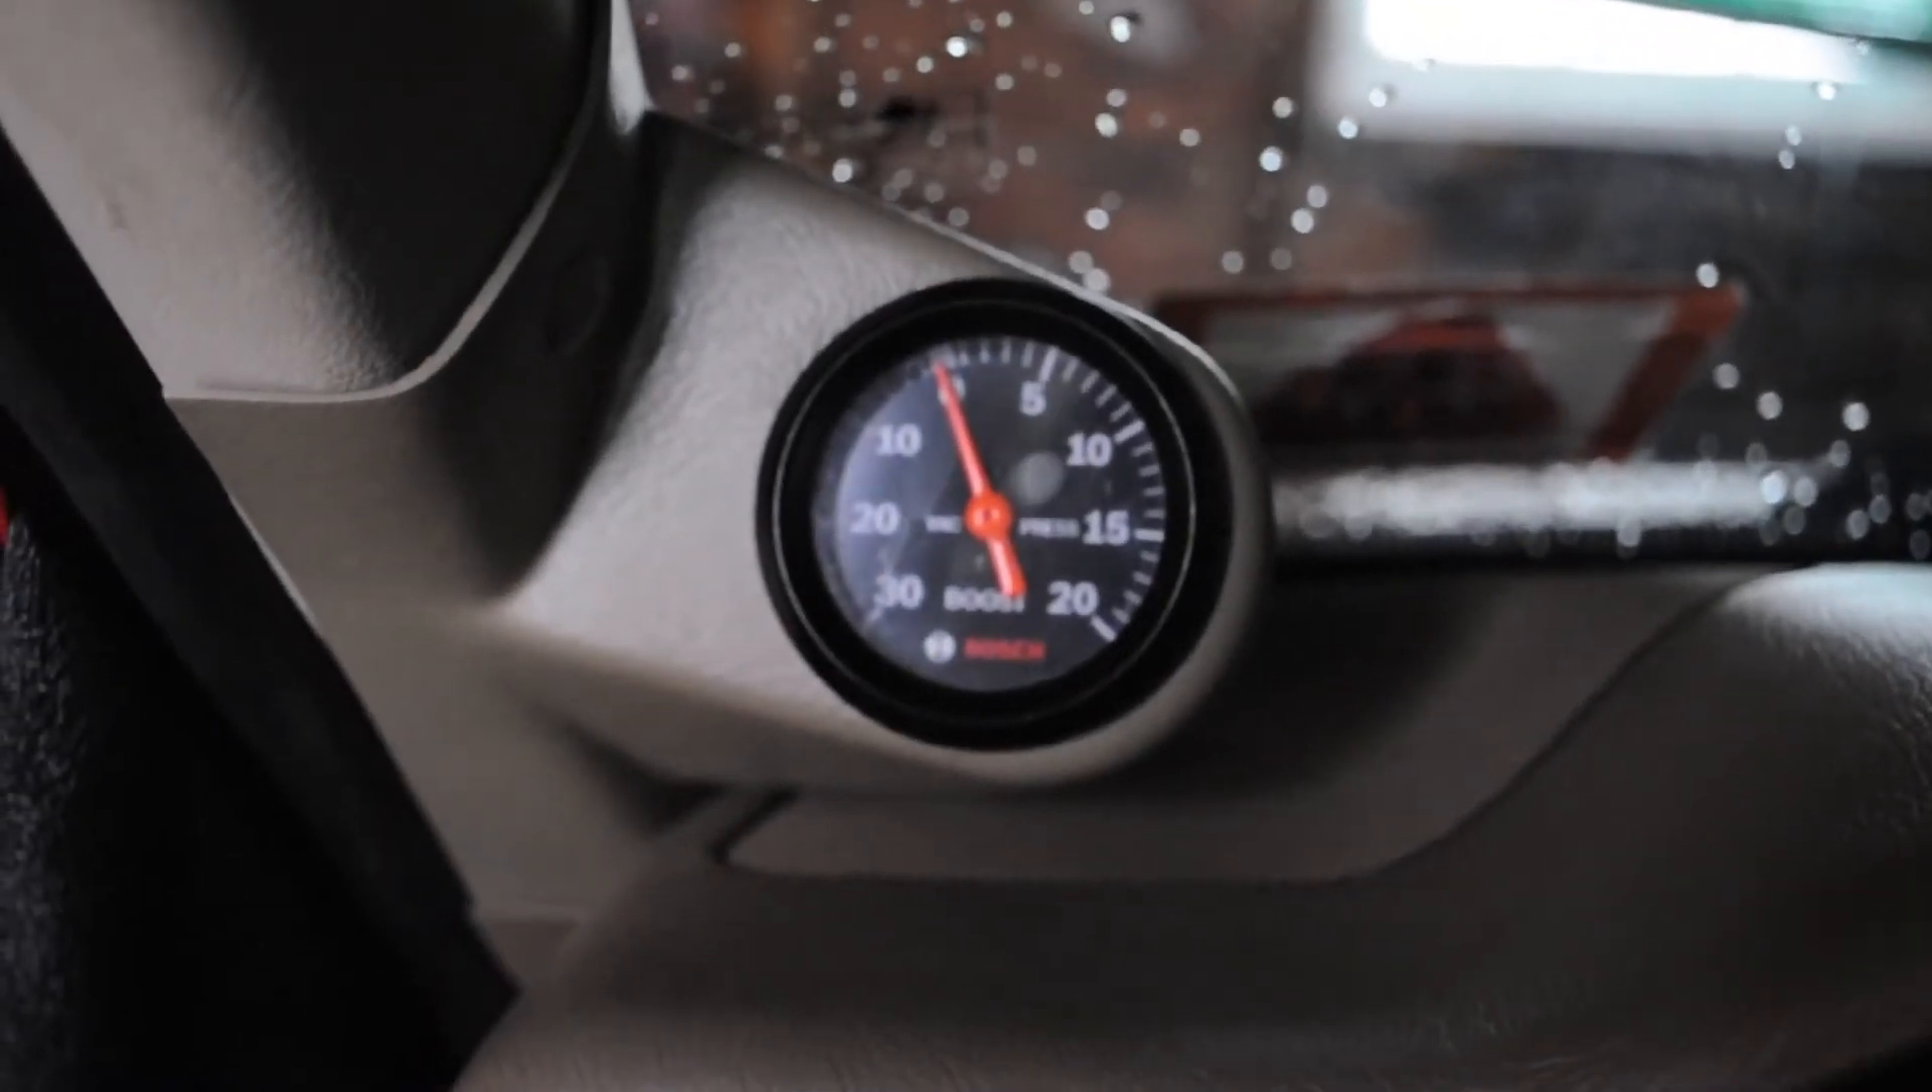Alright our boost gauge is all mounted up.